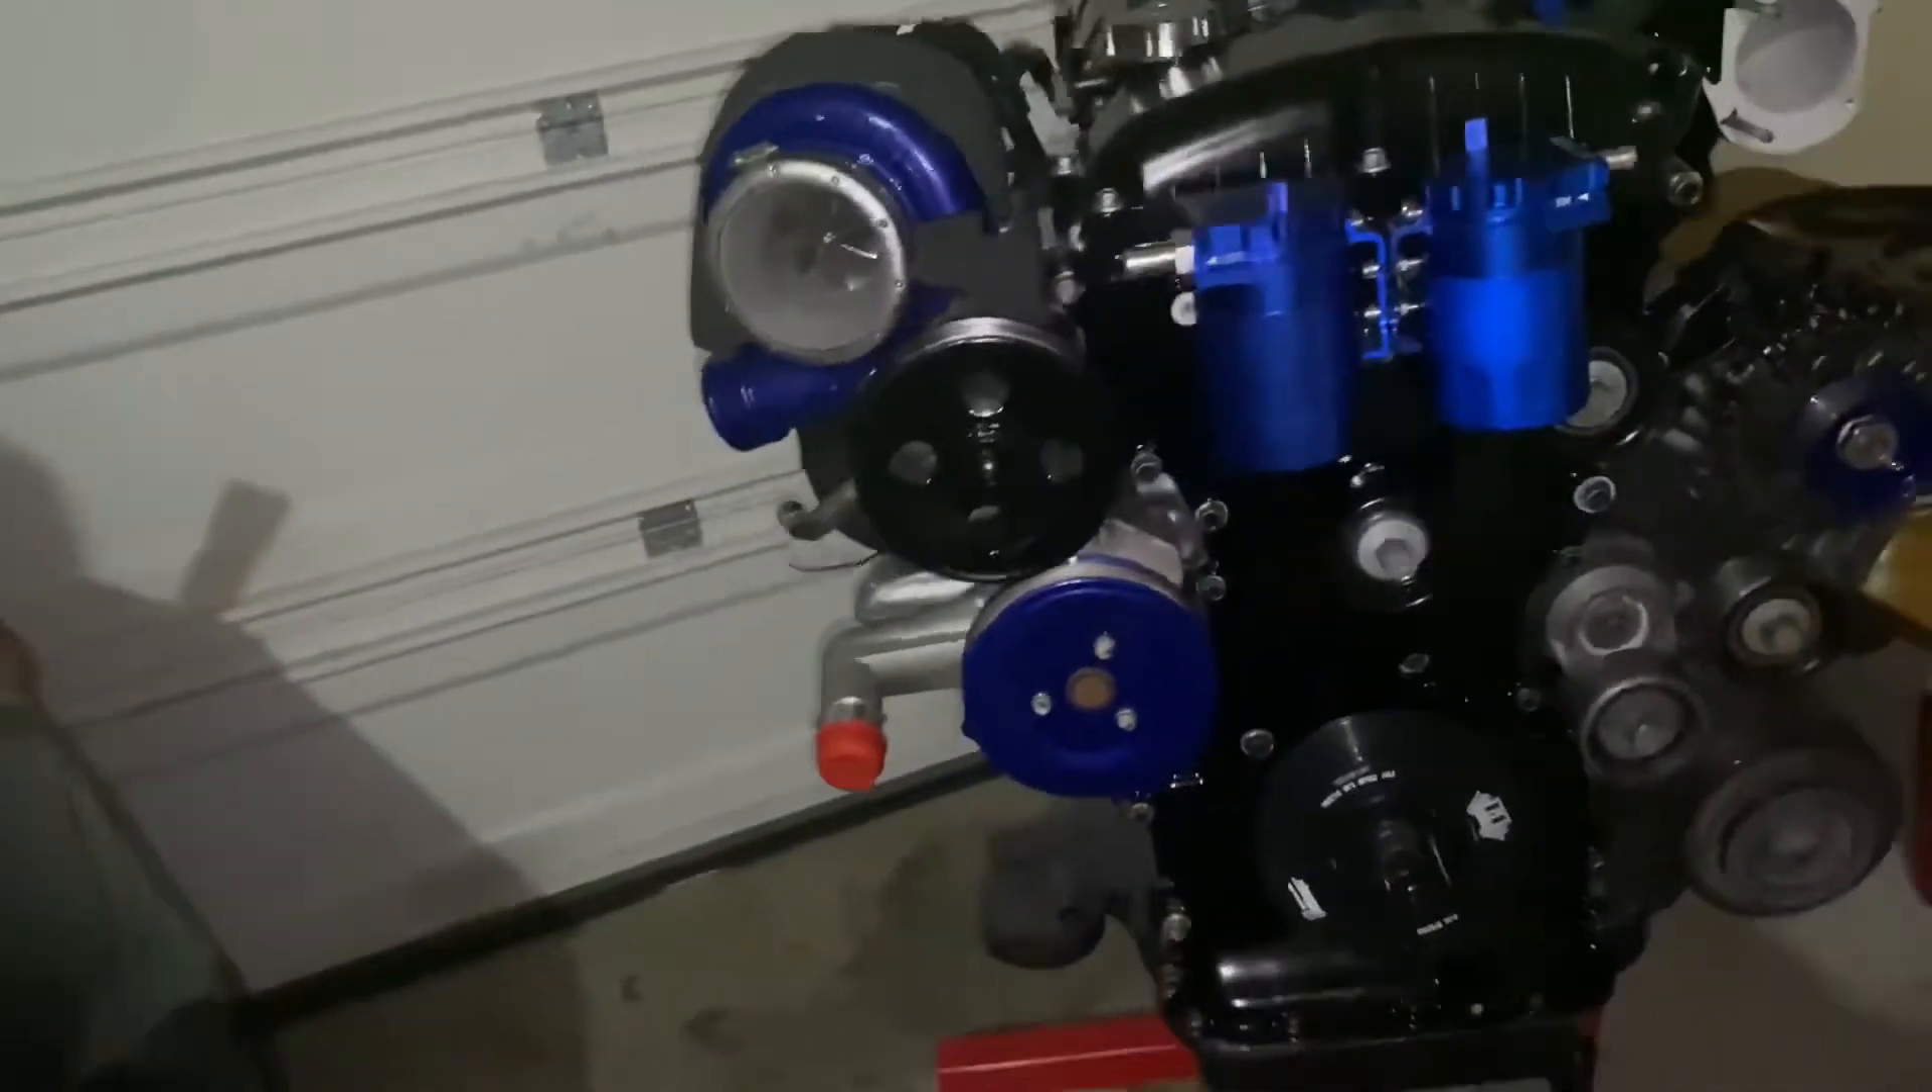The belt's not on i'll do that last.